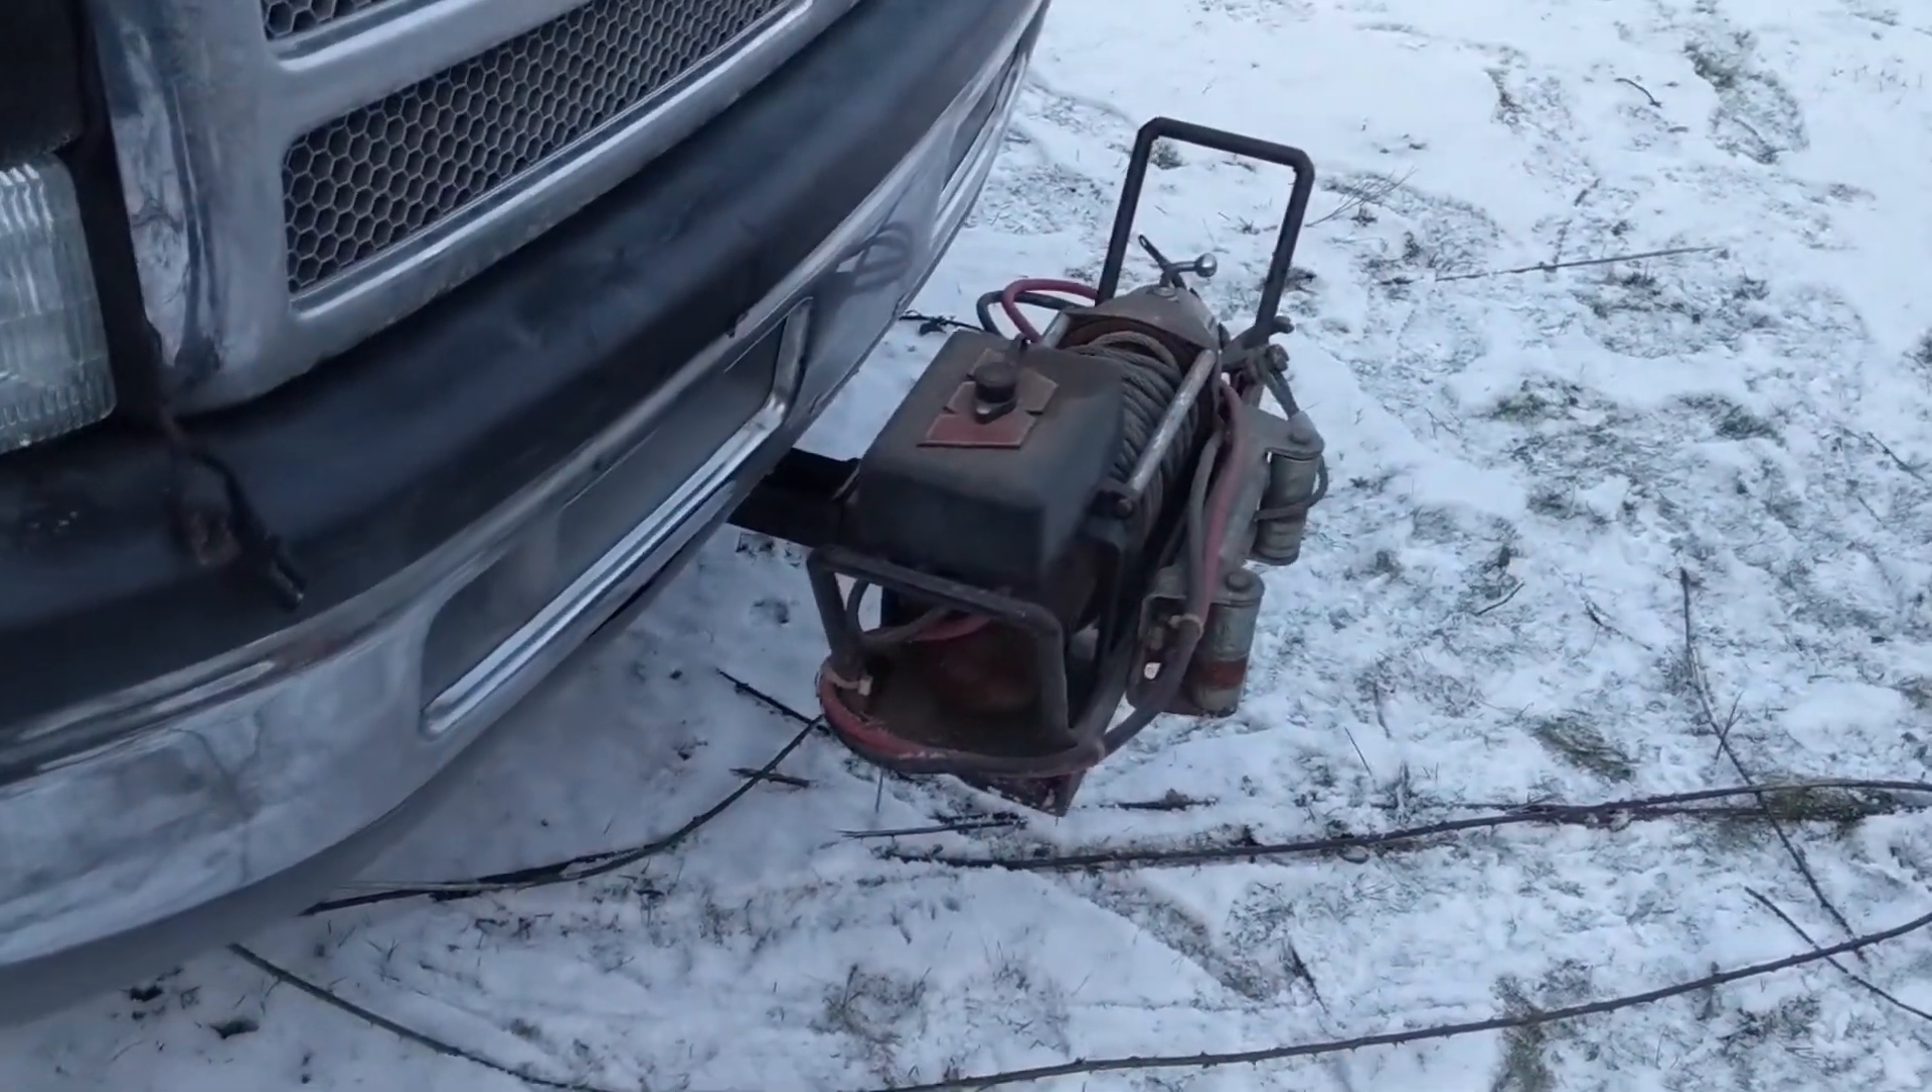That's how the um the winch sits on the front of the truck like that um you can see it sticks way too far forward.